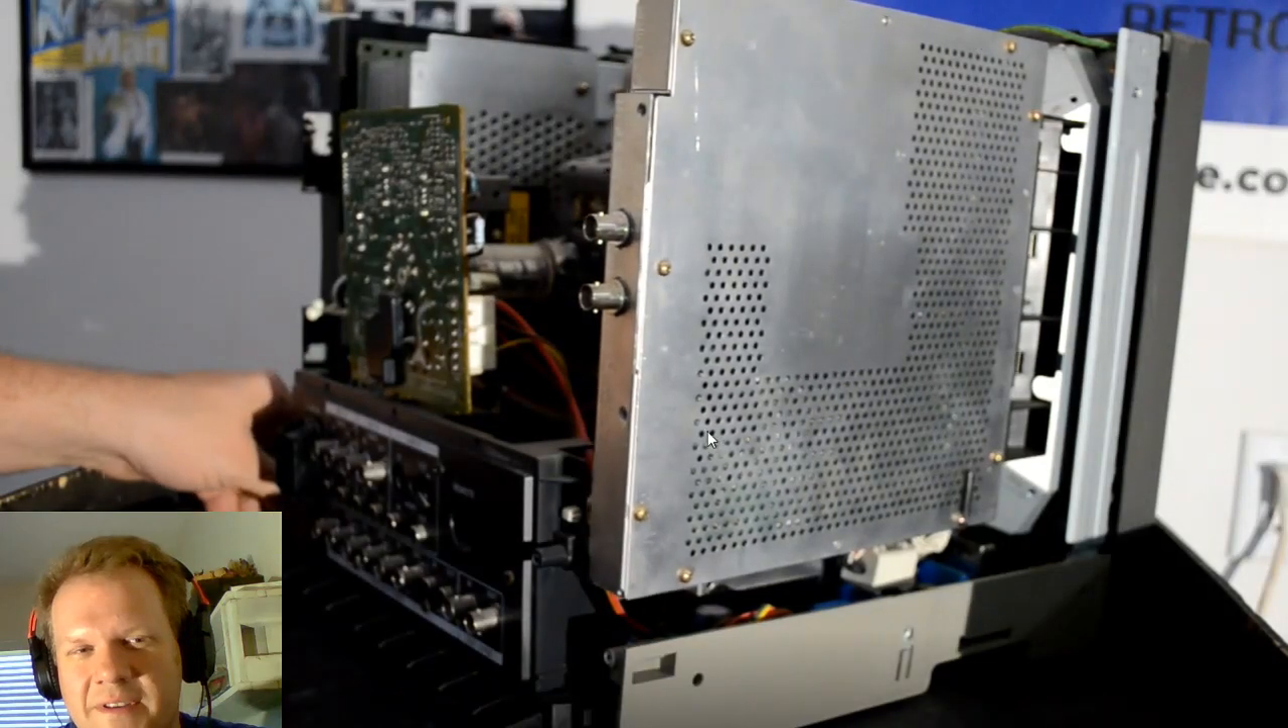That's the board. I took the shell off here.